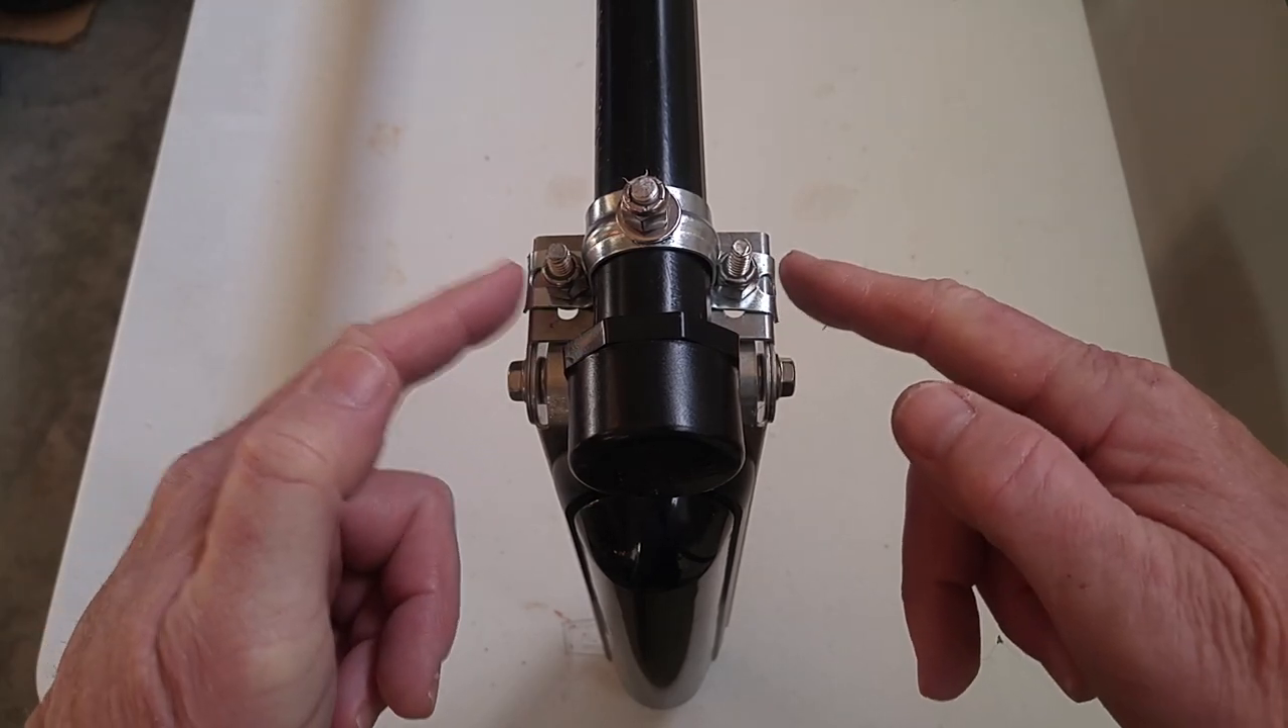I ran those two bolts through the bracket just to make it a more solid and stable mount.